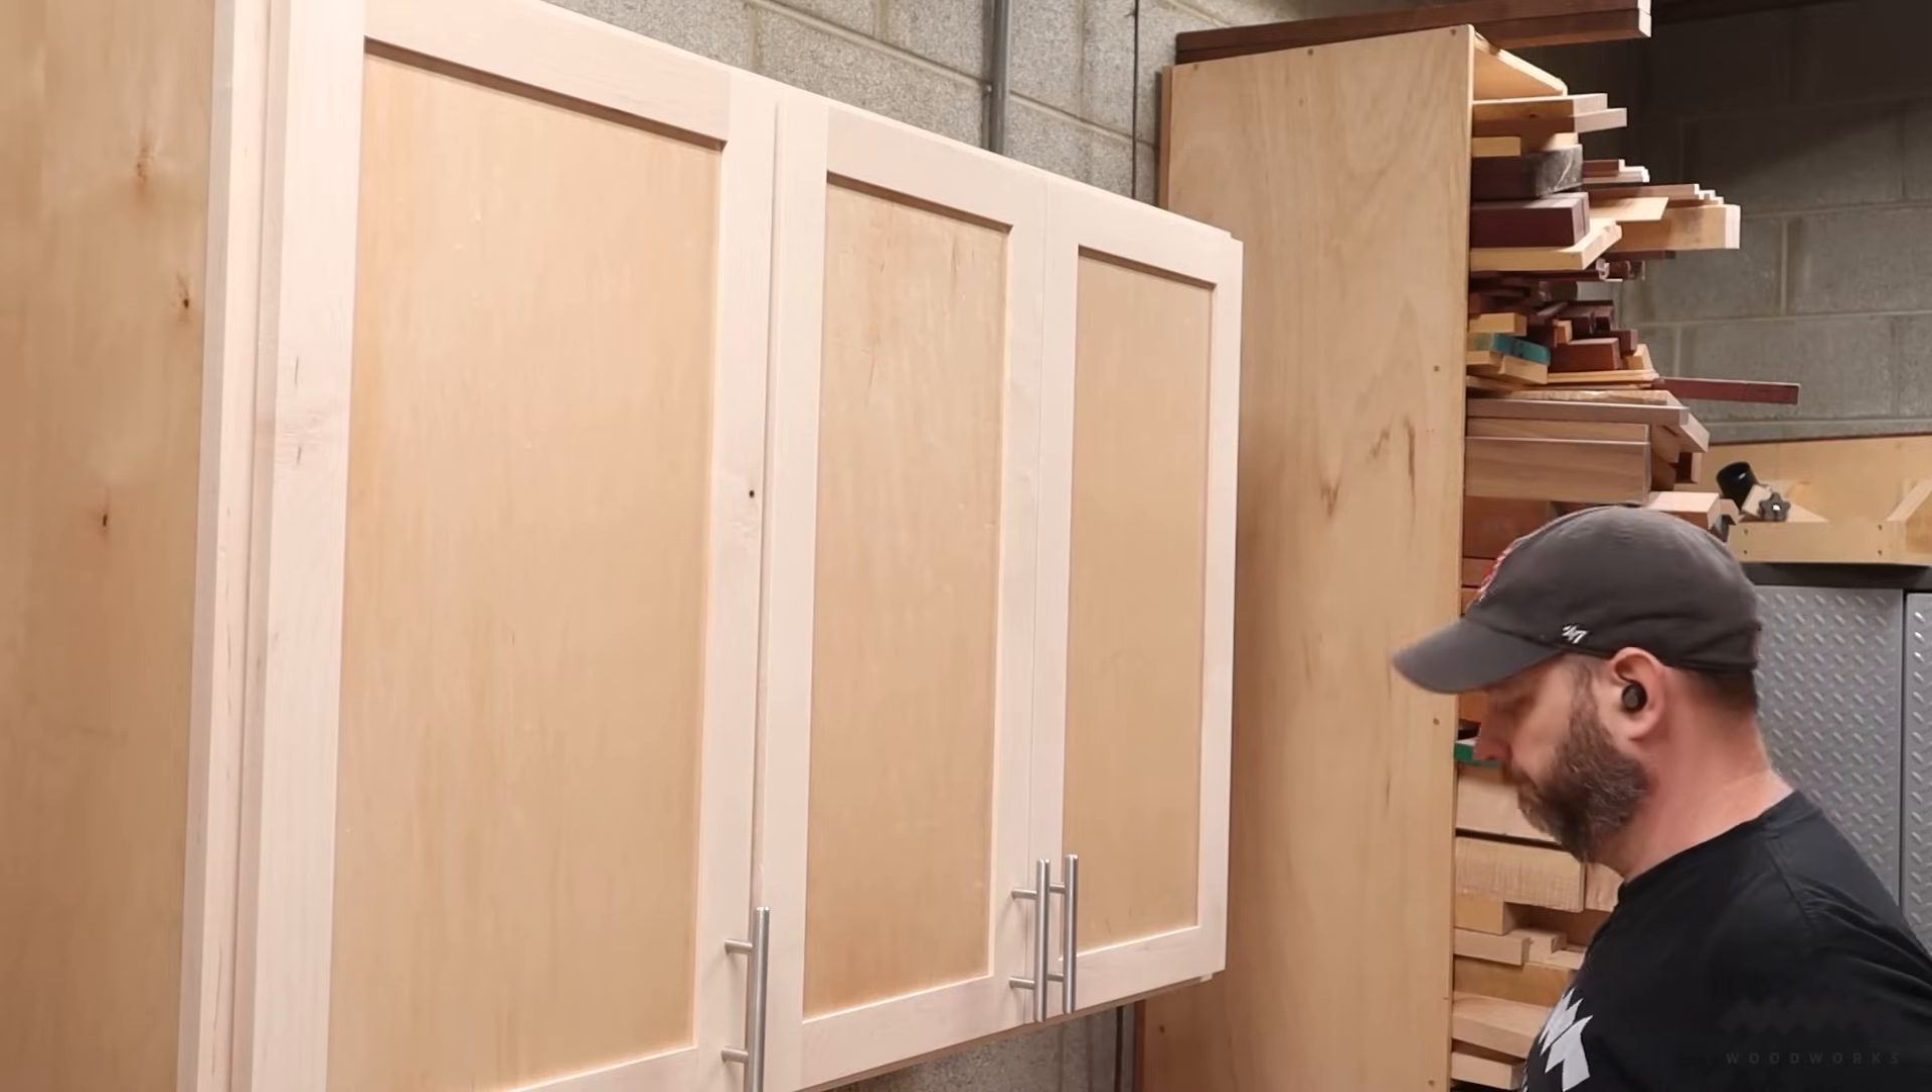And just like that, my uppers are up.